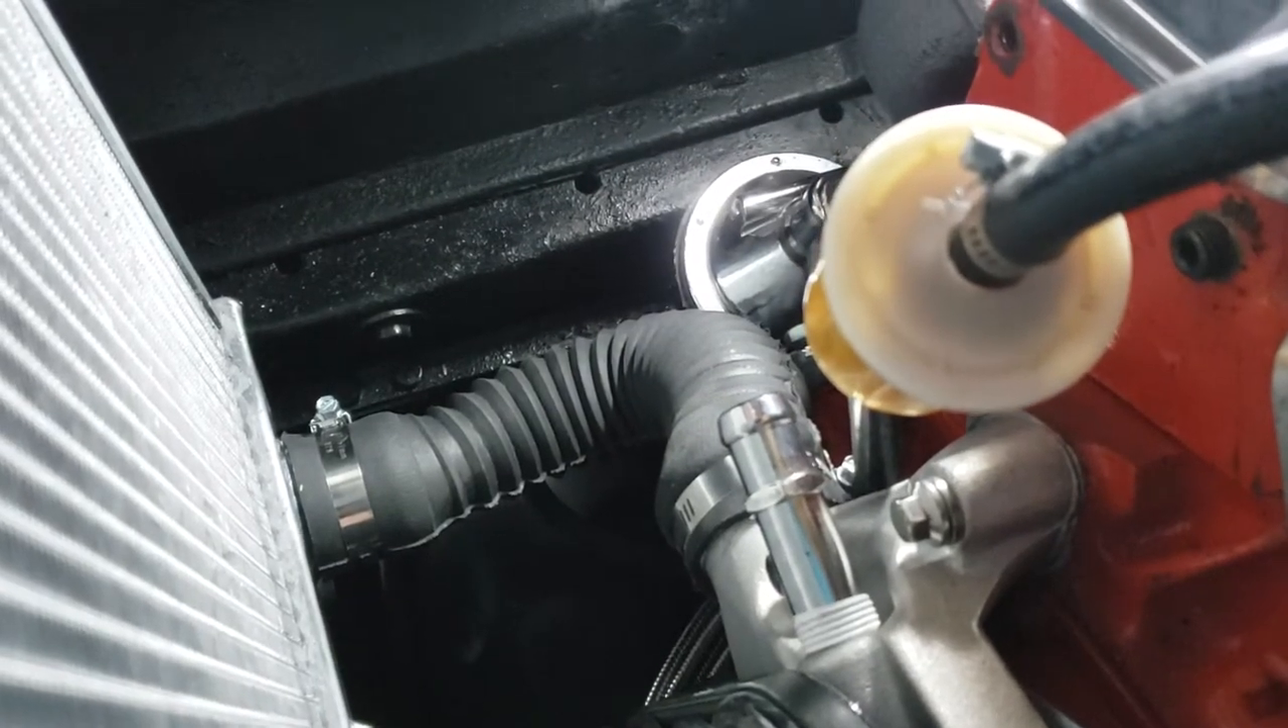I got the lower radiator hose put in there.